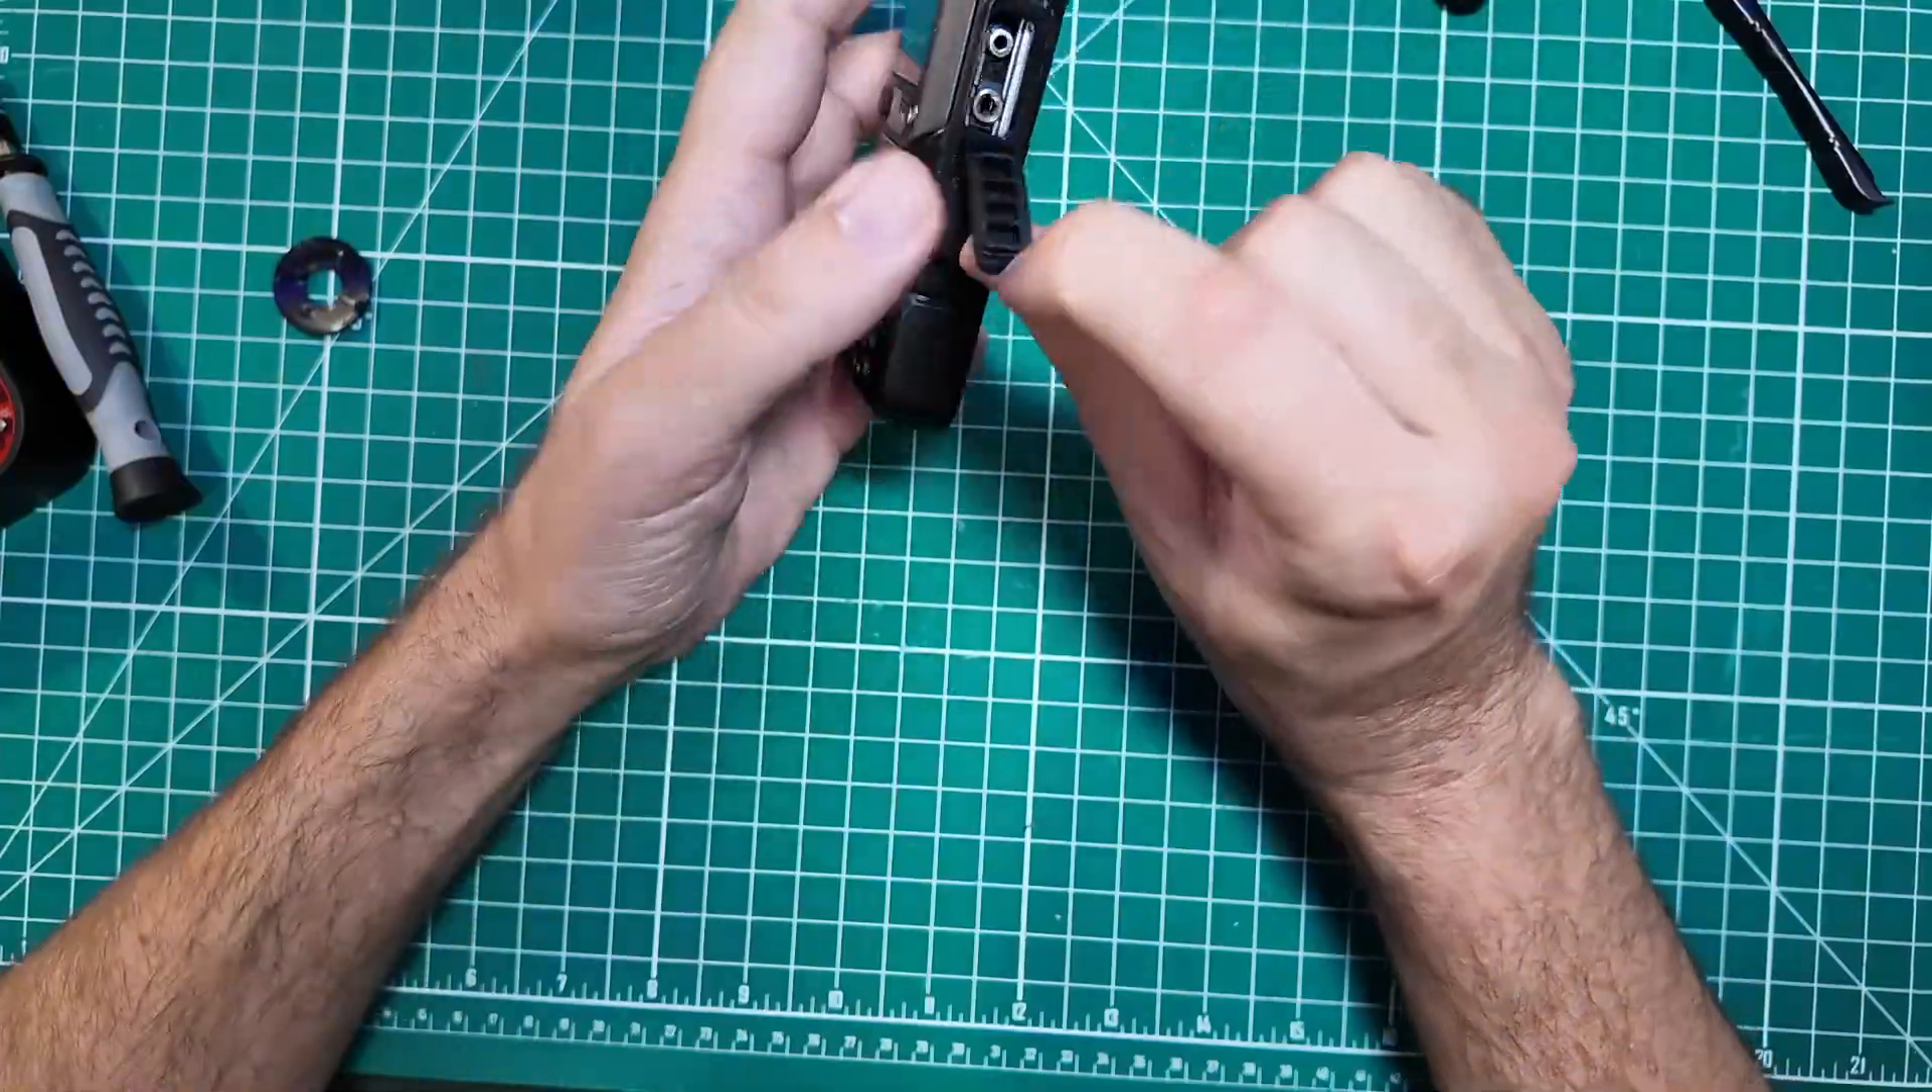Oh, and I forgot the cover for the ports.